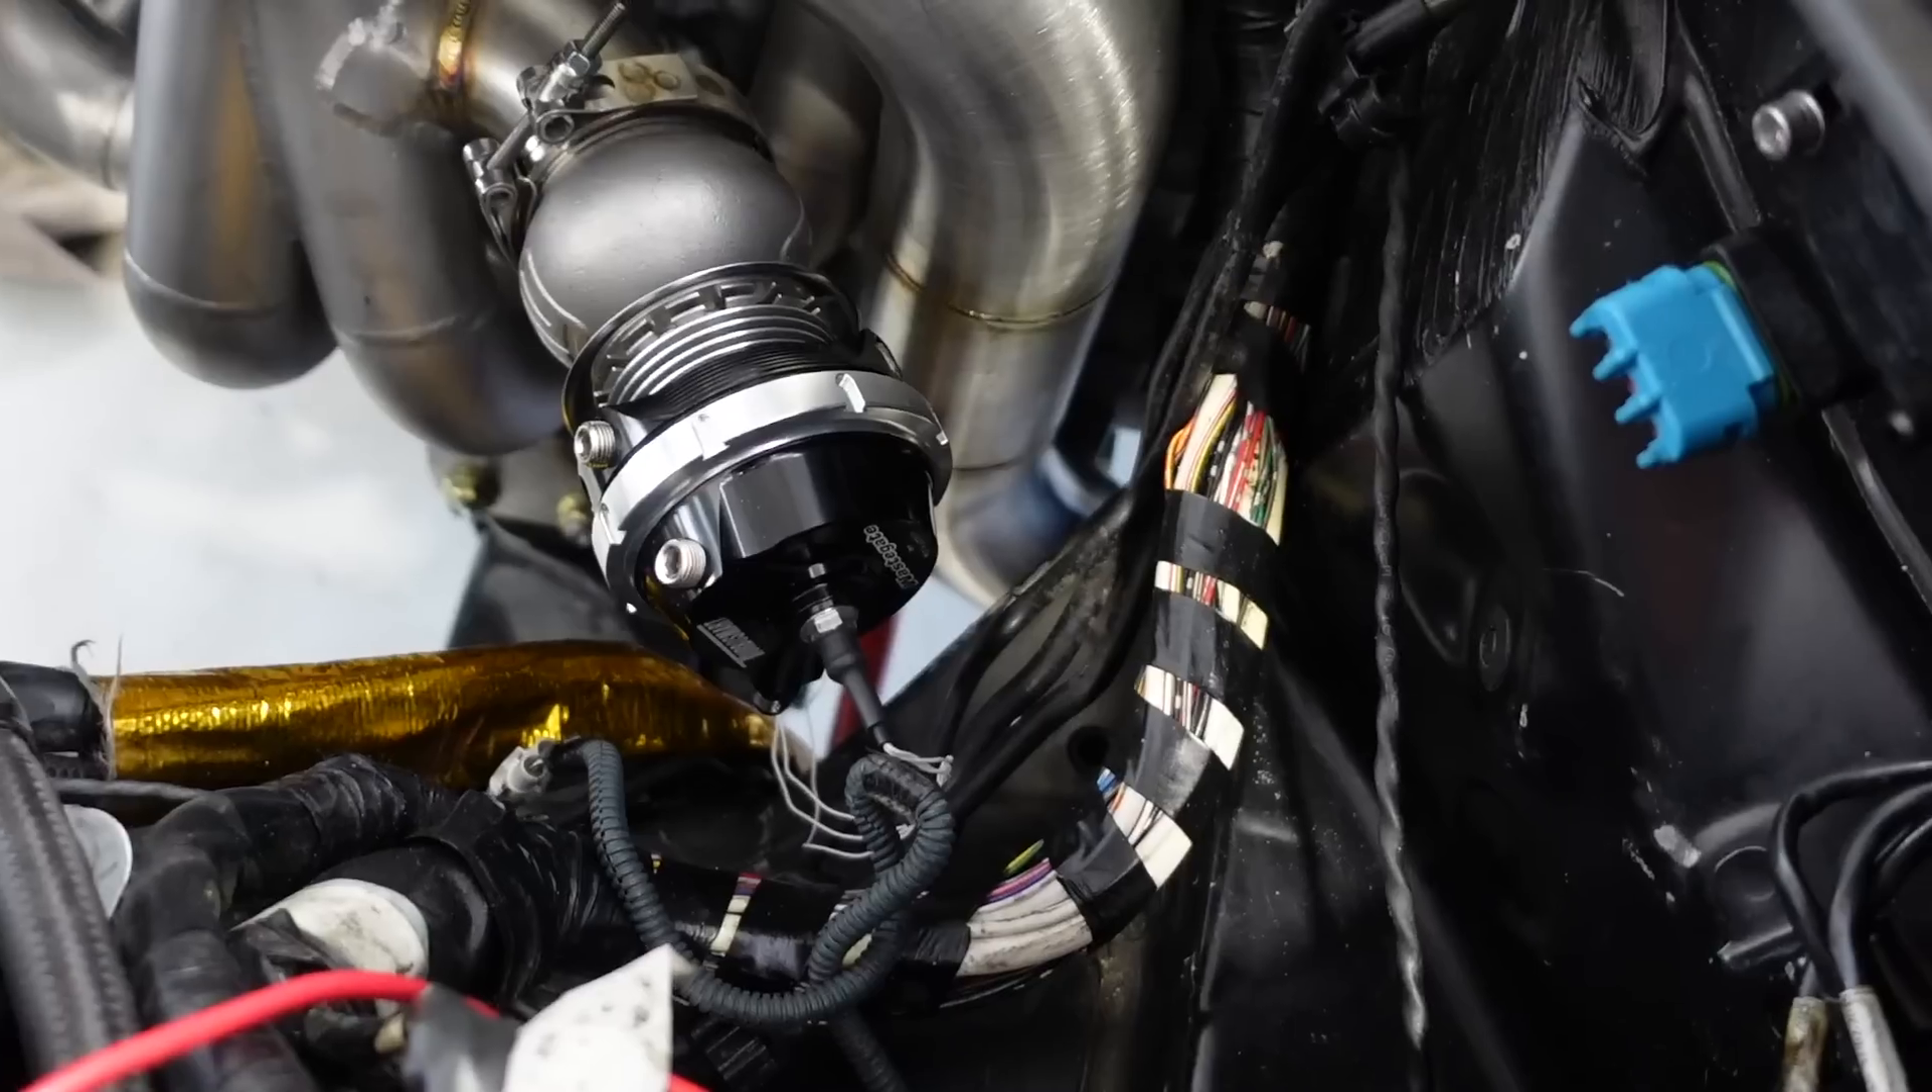We've got the wastegate nicely mounted on there all finished up.